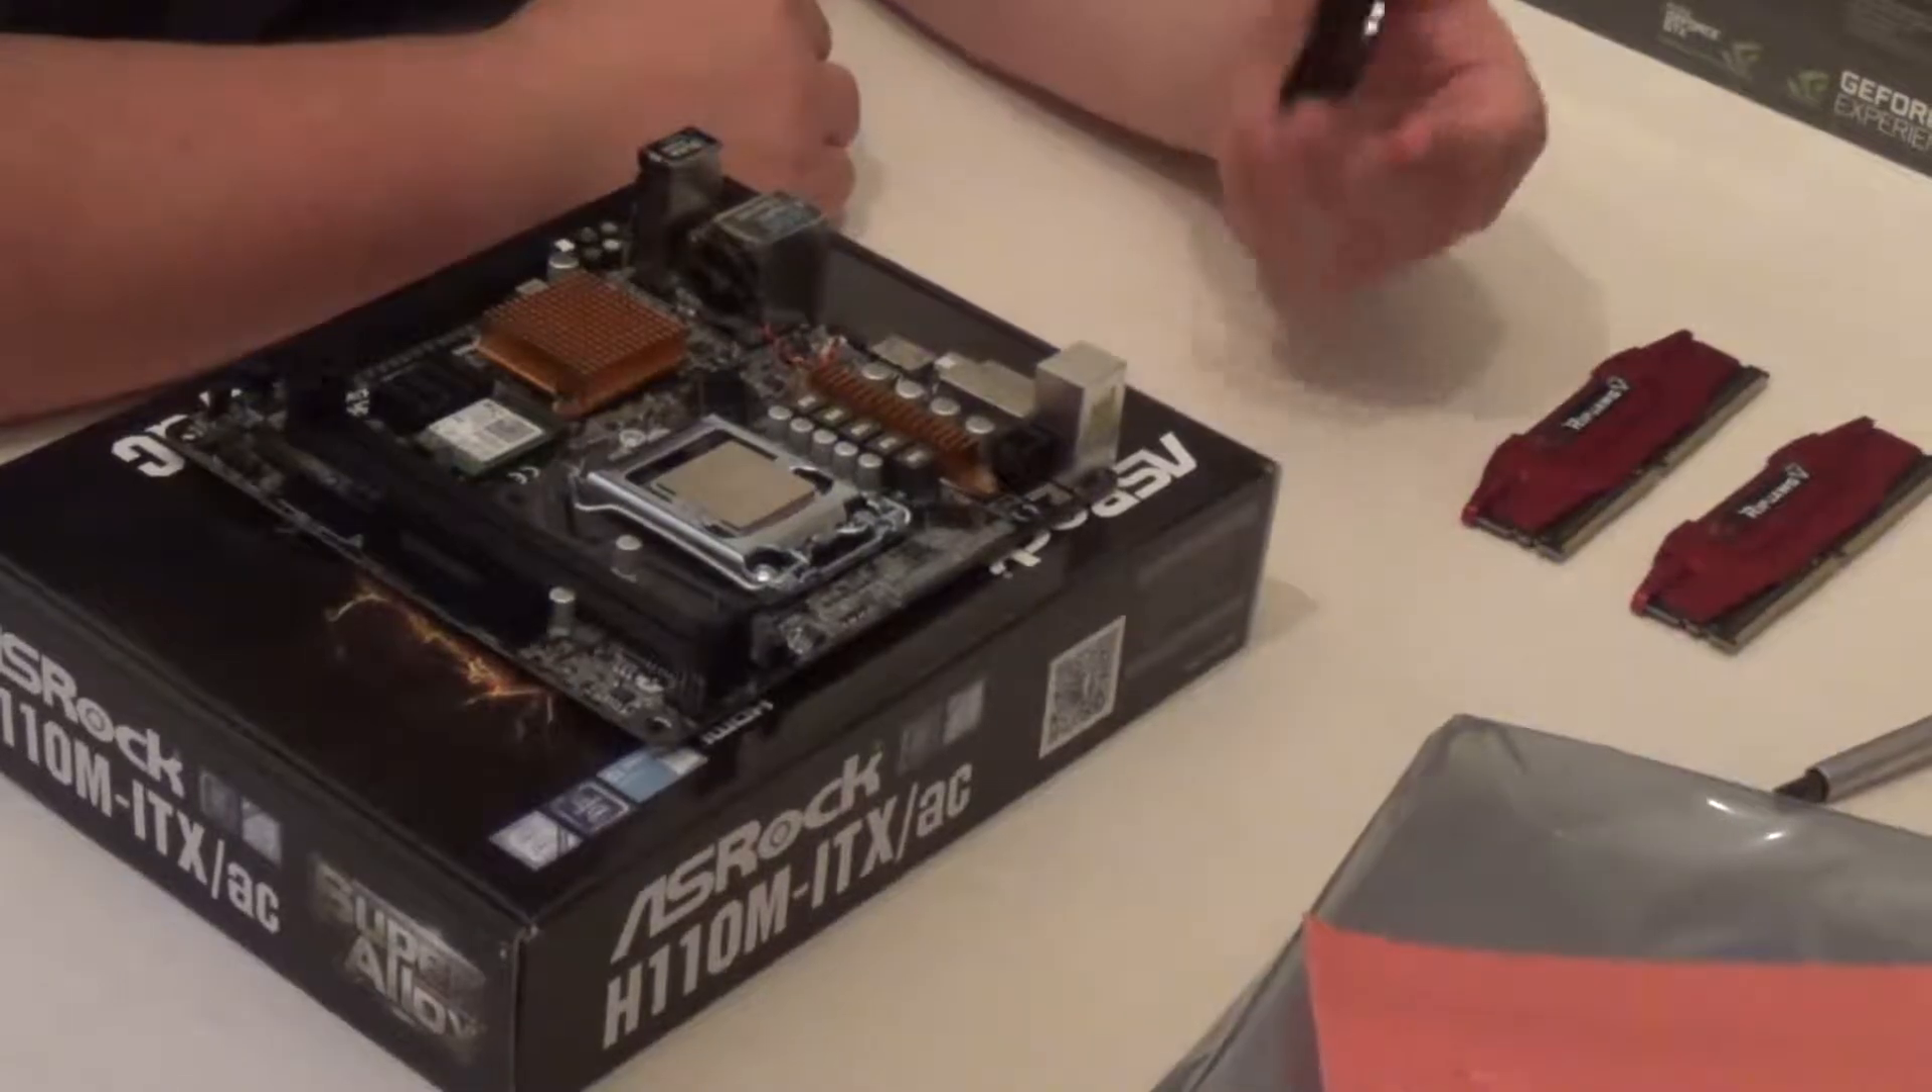All right so now our processor is securely in.